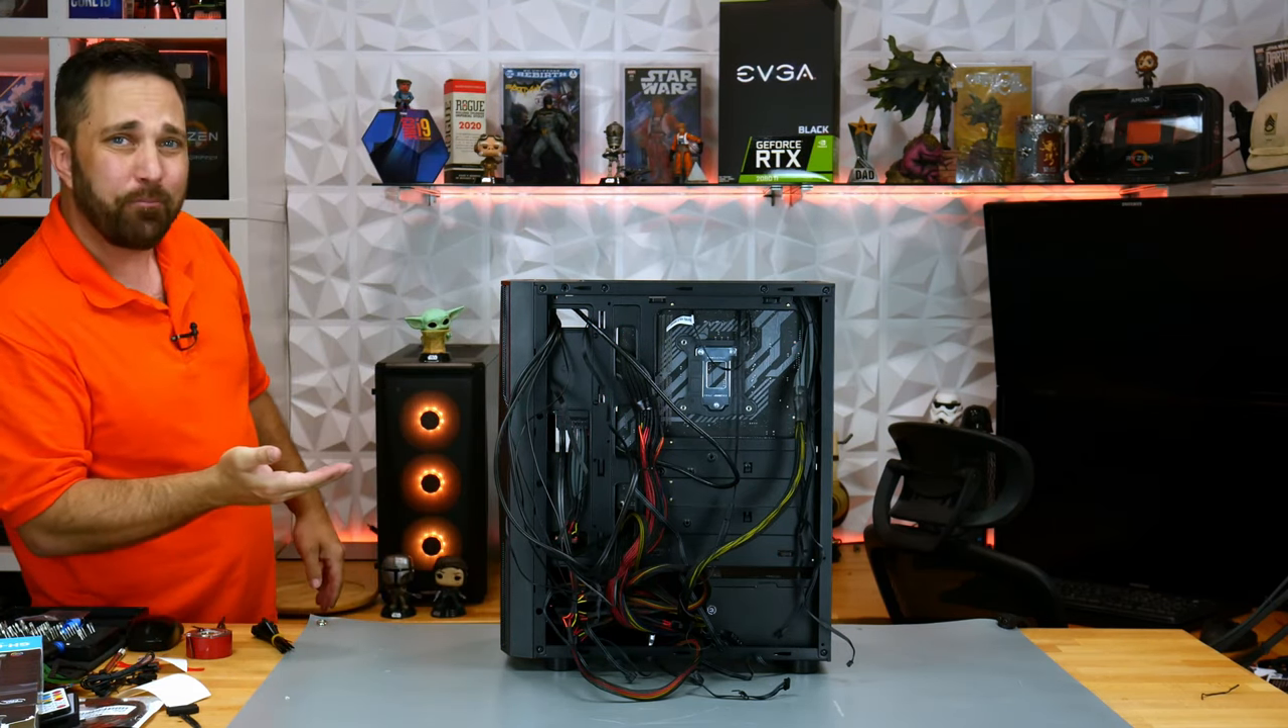I still have much cable management to do on the back here.